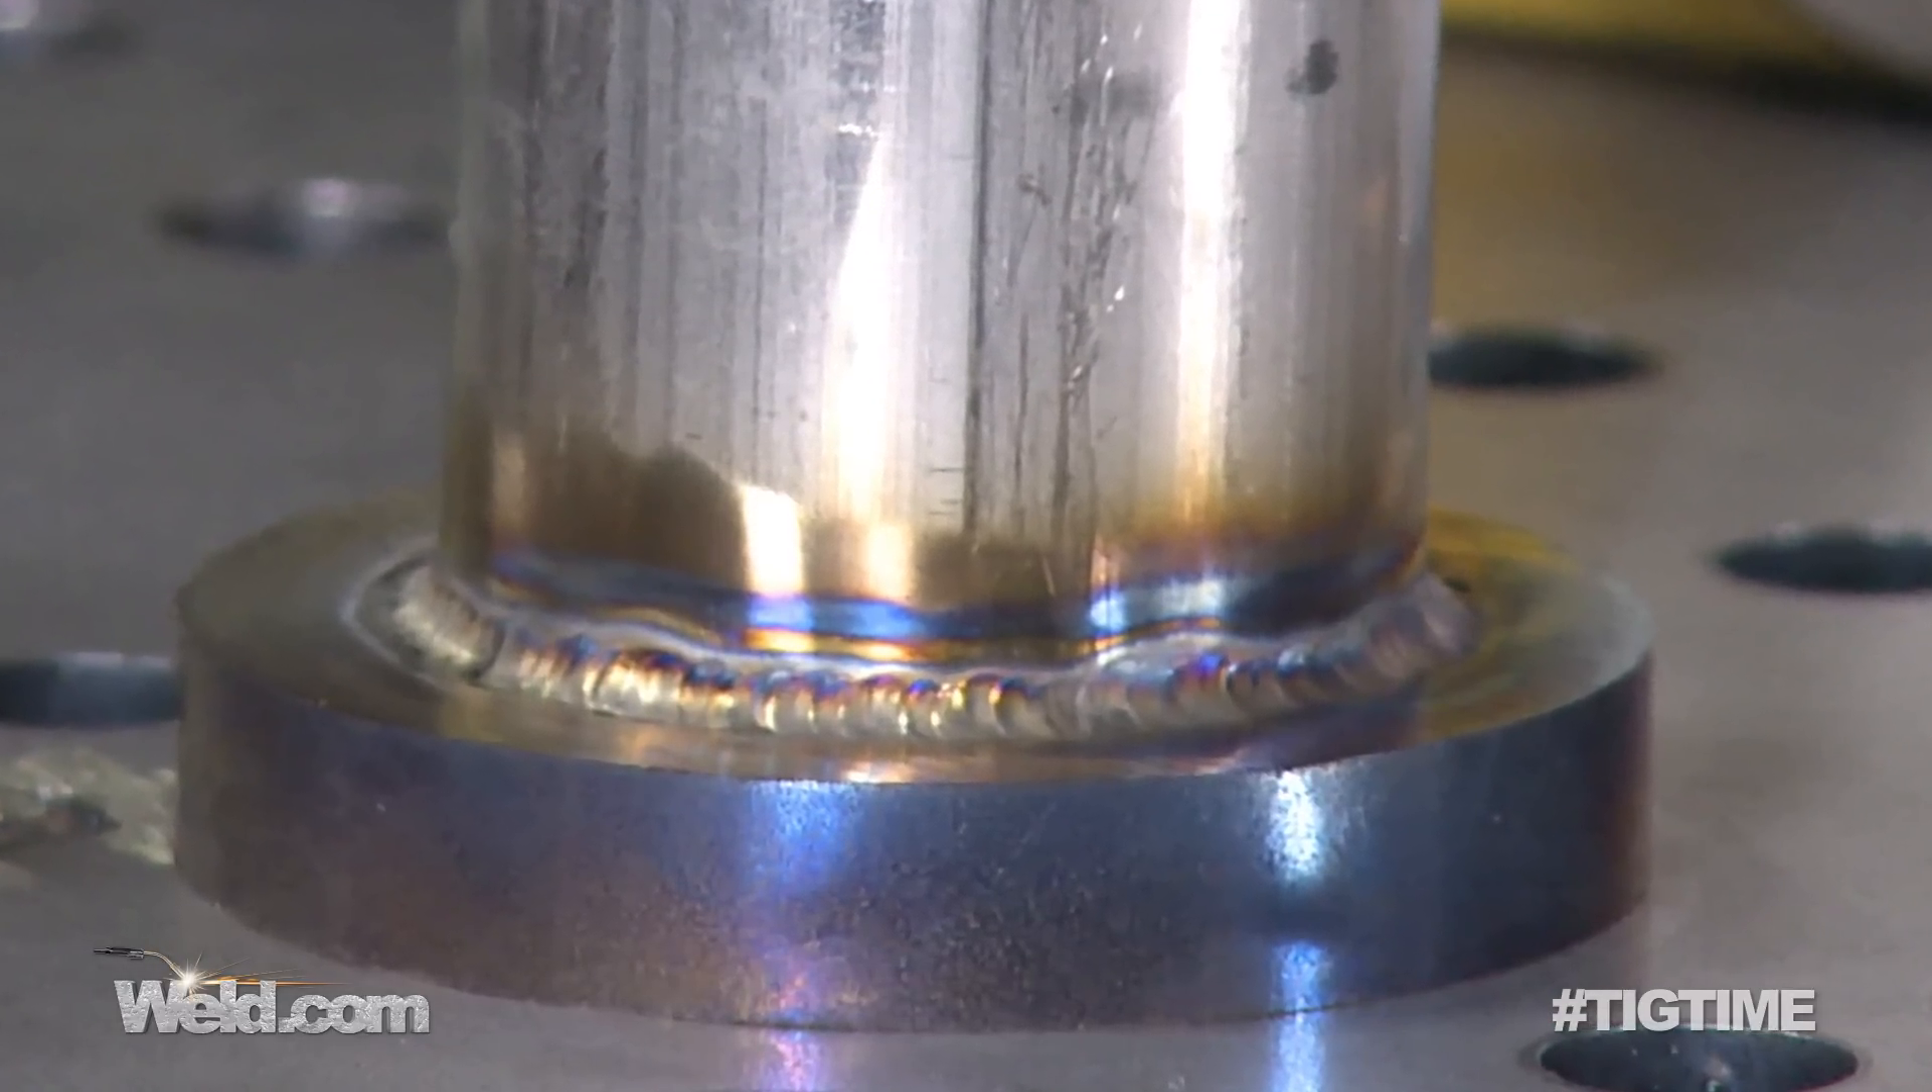Okay, now that I've finished with the fillet weld, I just want to make mention that I put a very small fillet weld in there.